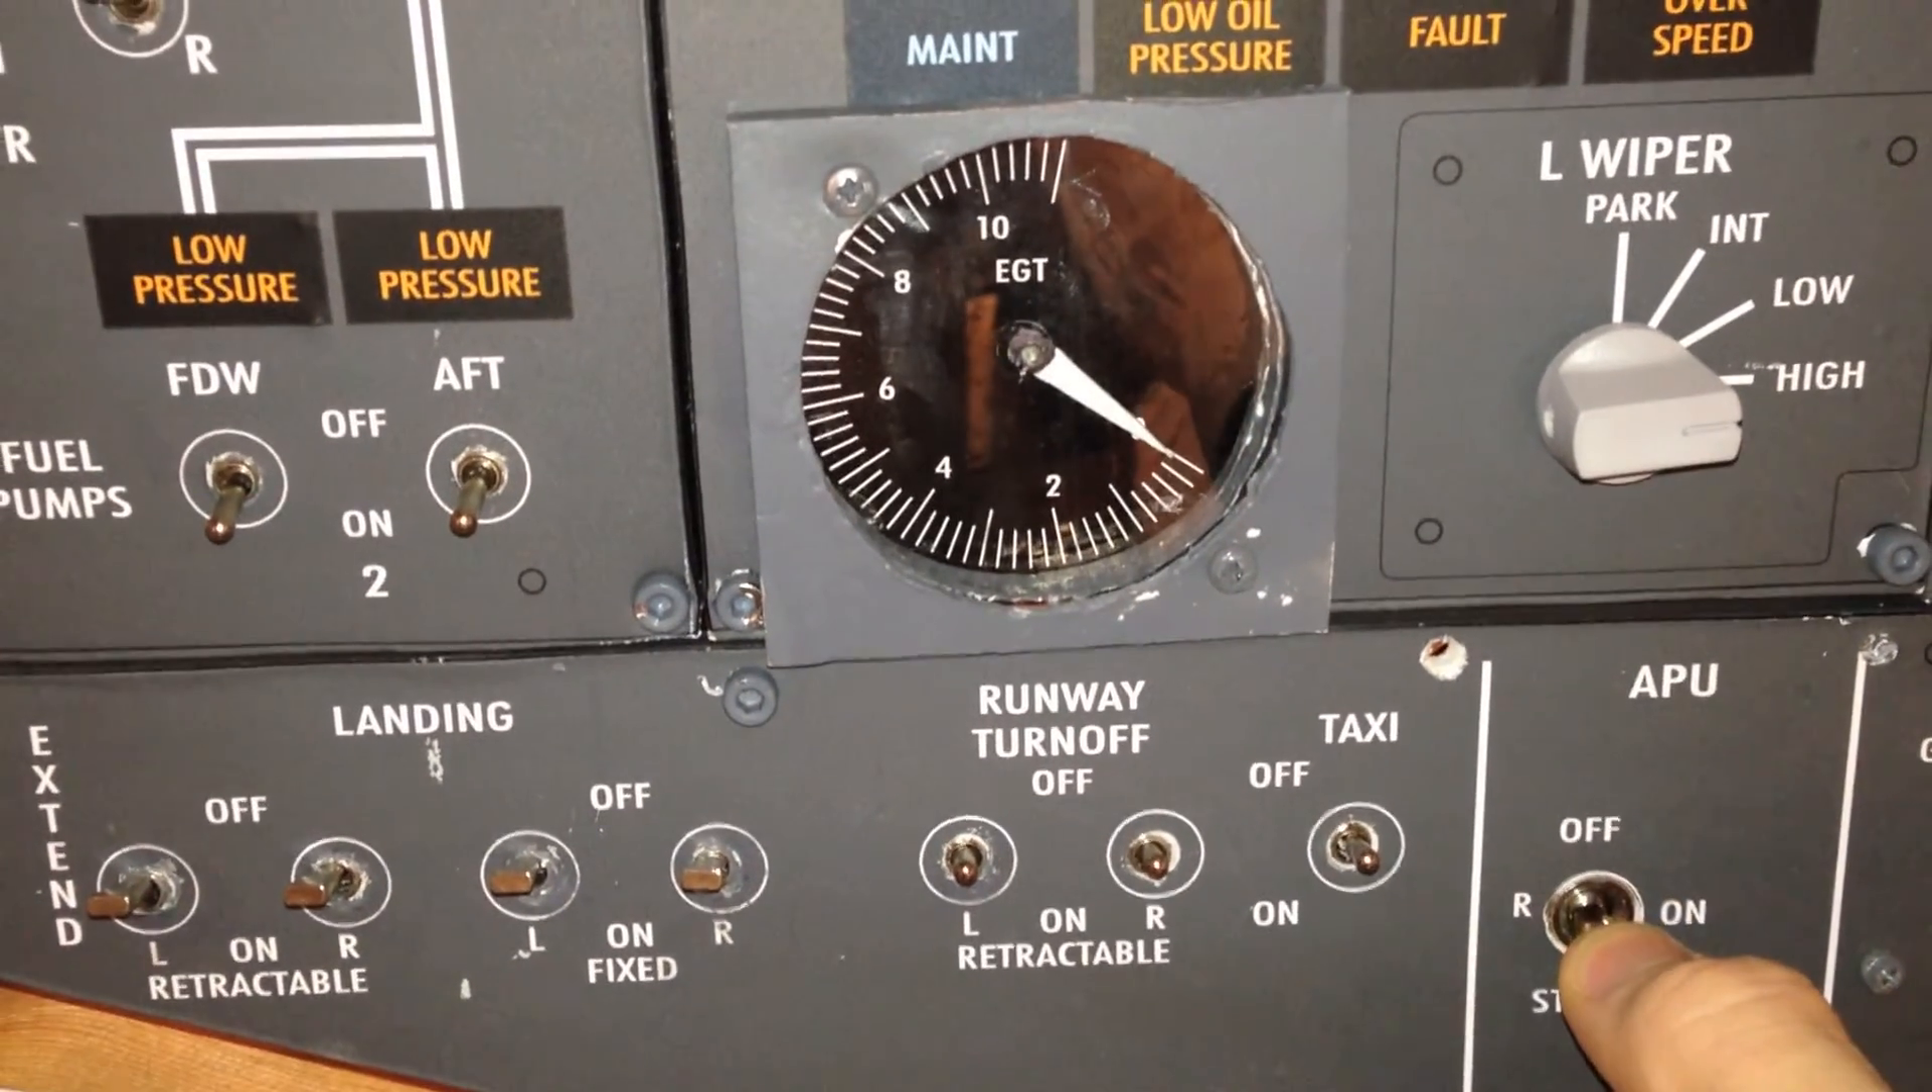And so now the gauge is installed, time to test it.